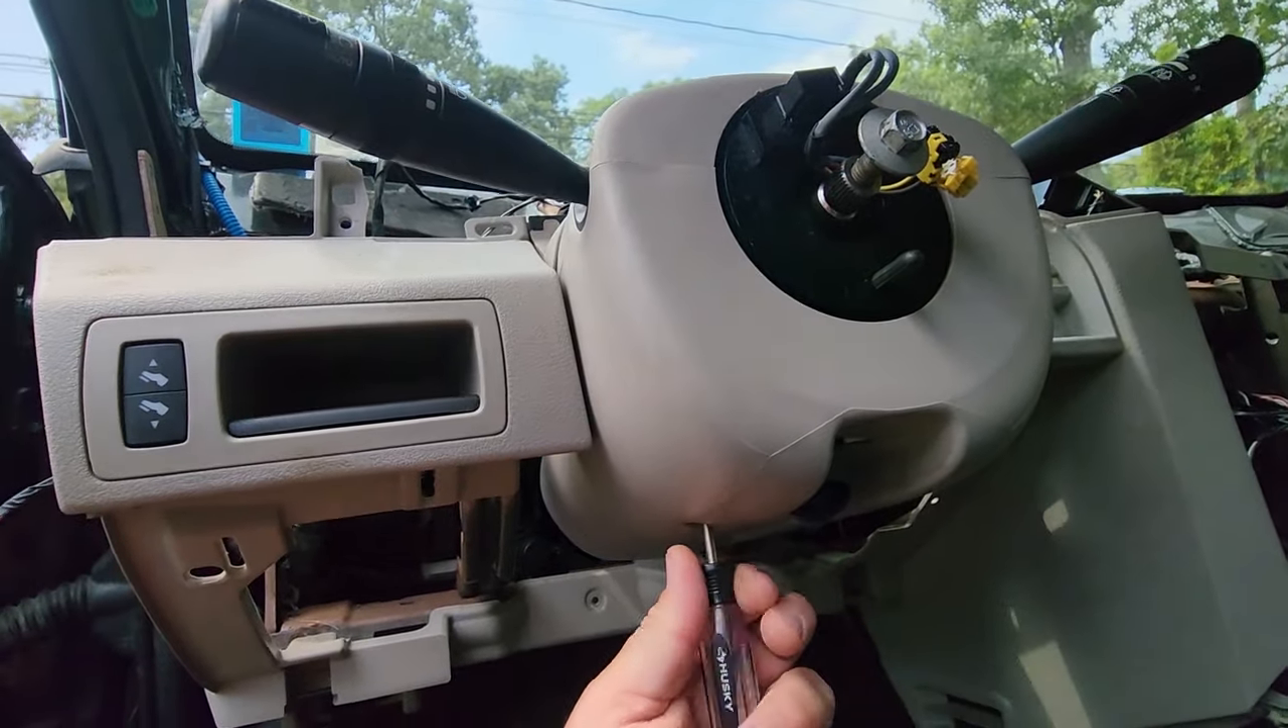We are almost home free just got to take off this clam shell because this protects the steering column.